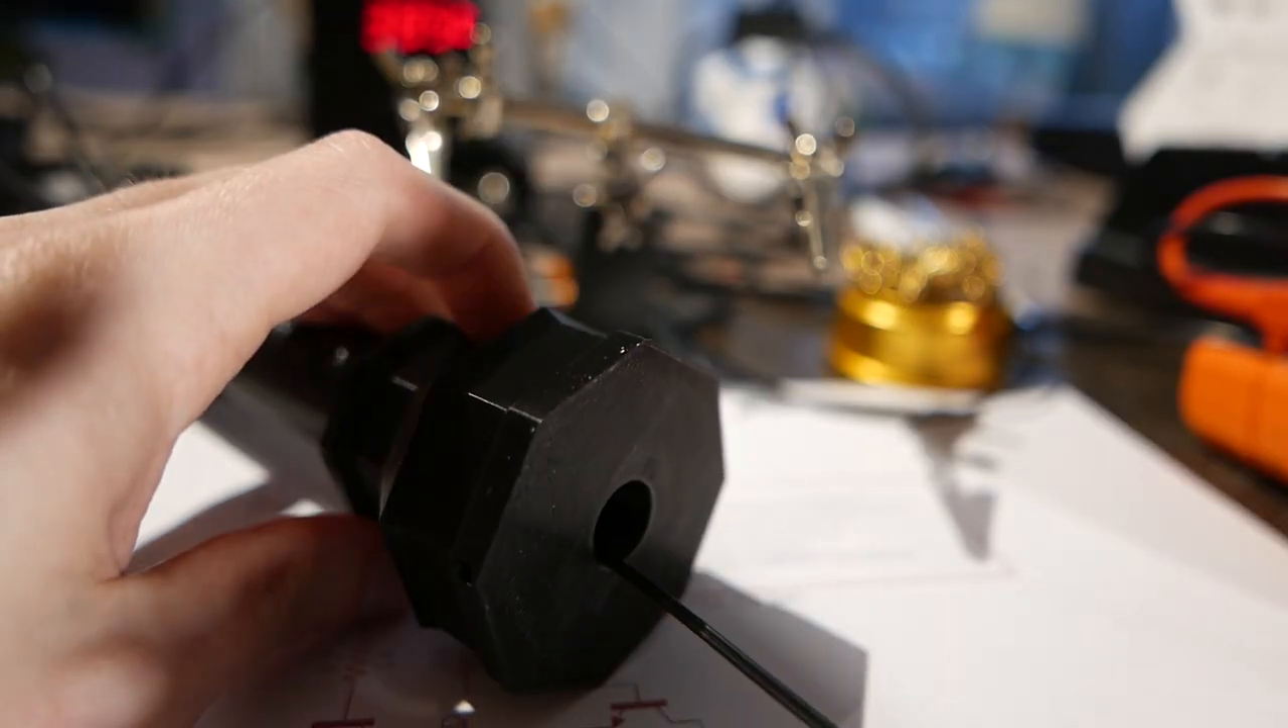Now this wire is sticking out through the bottom which isn't great.